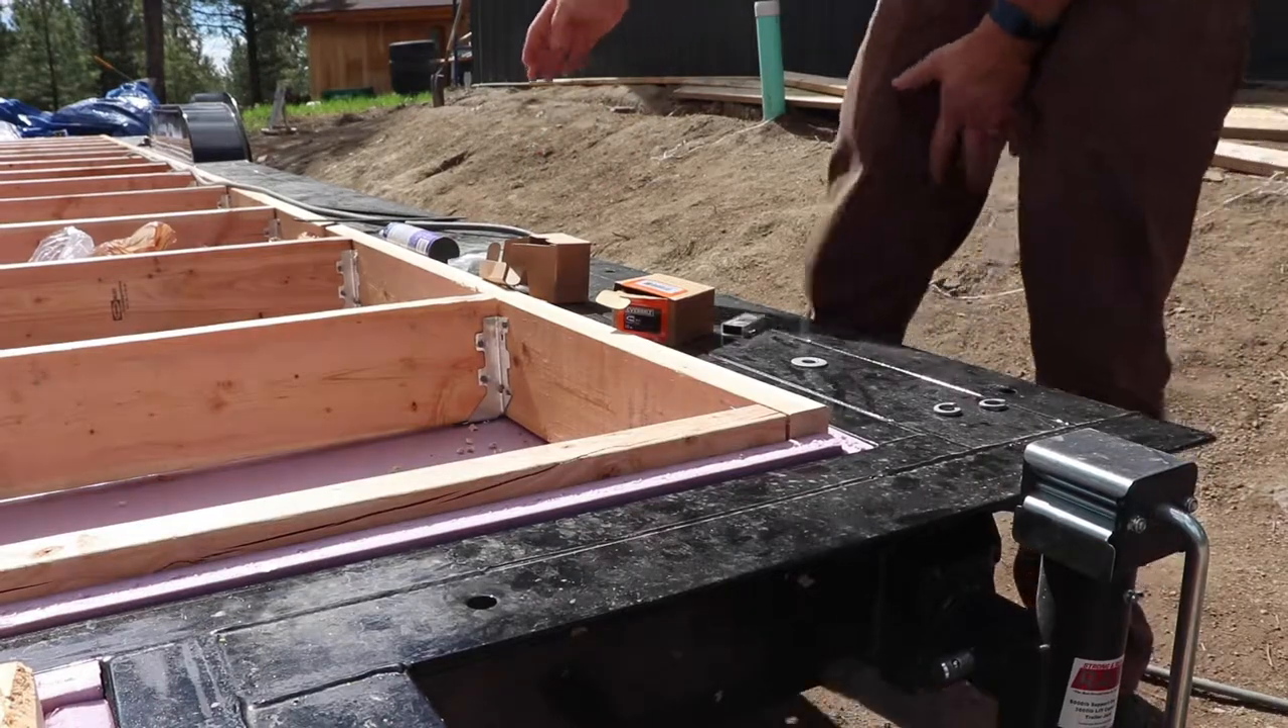And then 24 on center, the floor joists are hung.